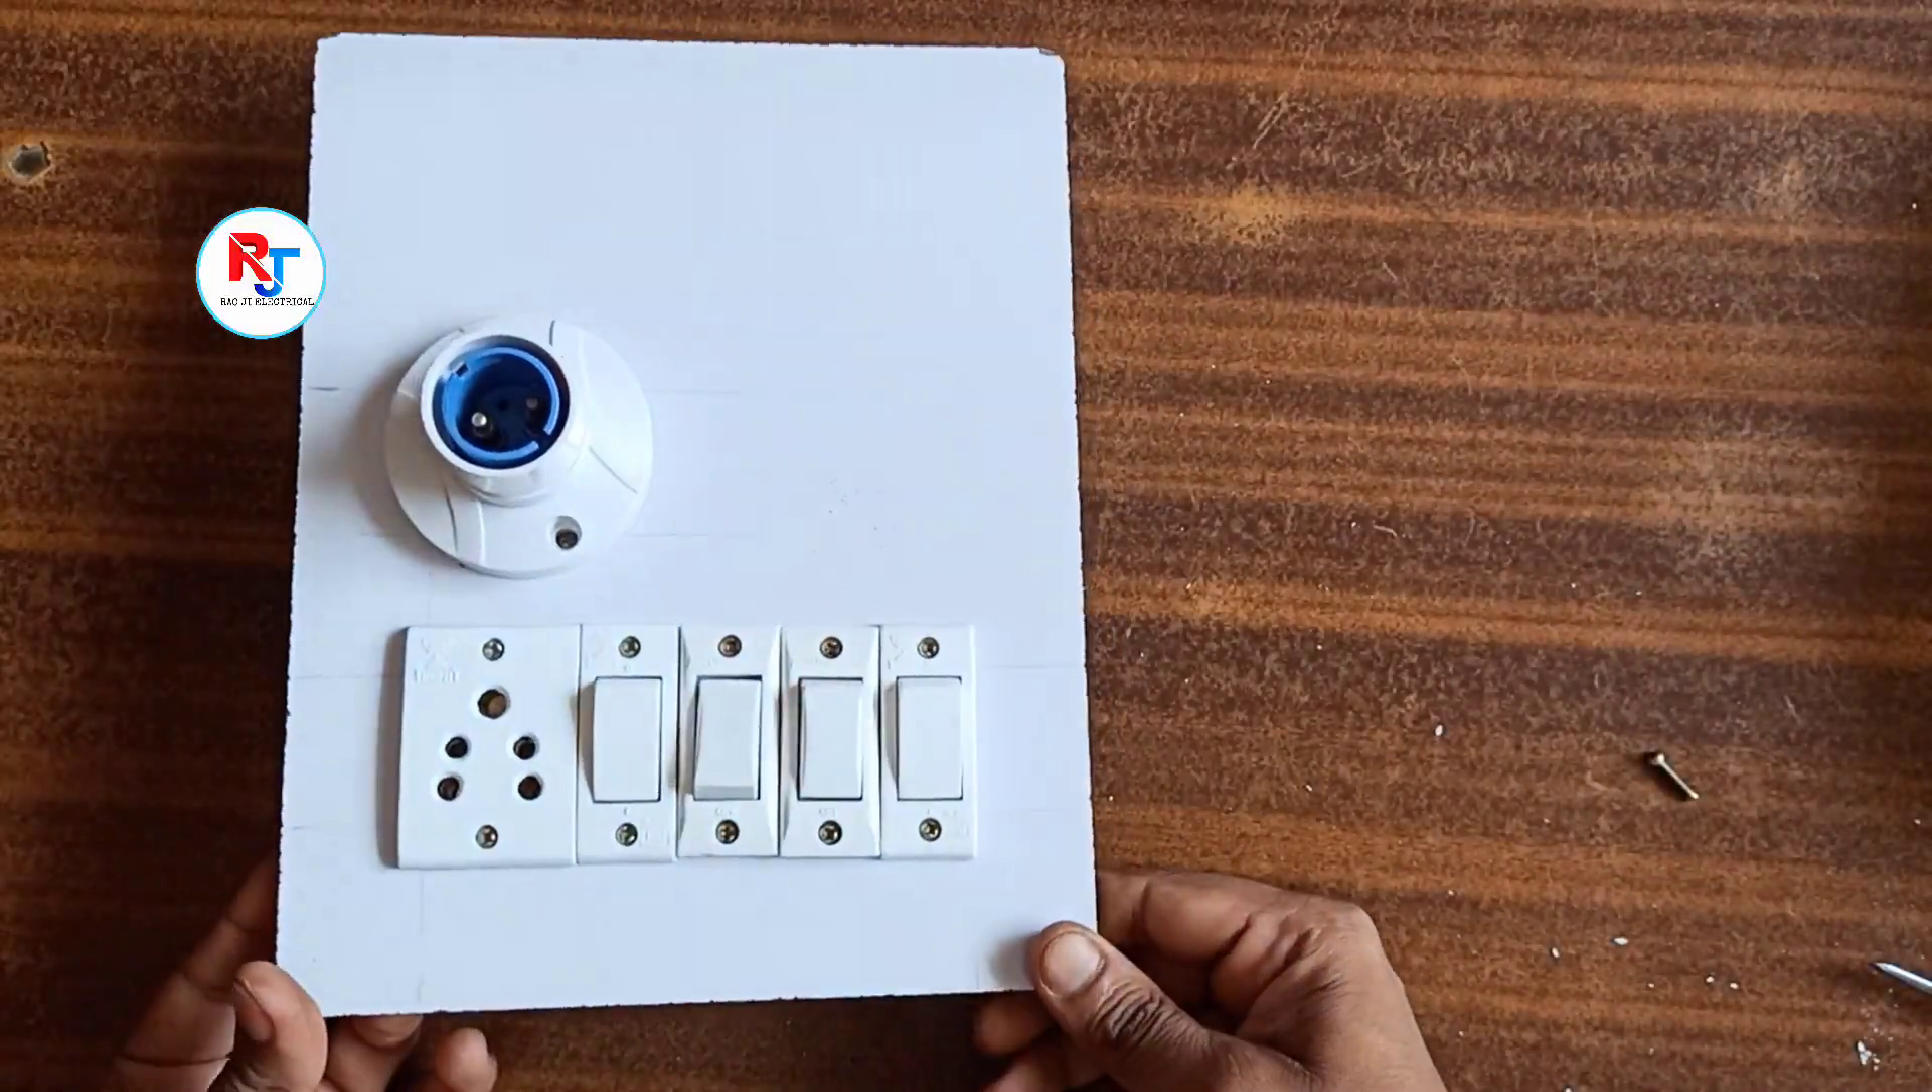तो हमारे सभी बटन जो है कम्प्लीटली लग चुके हैं।